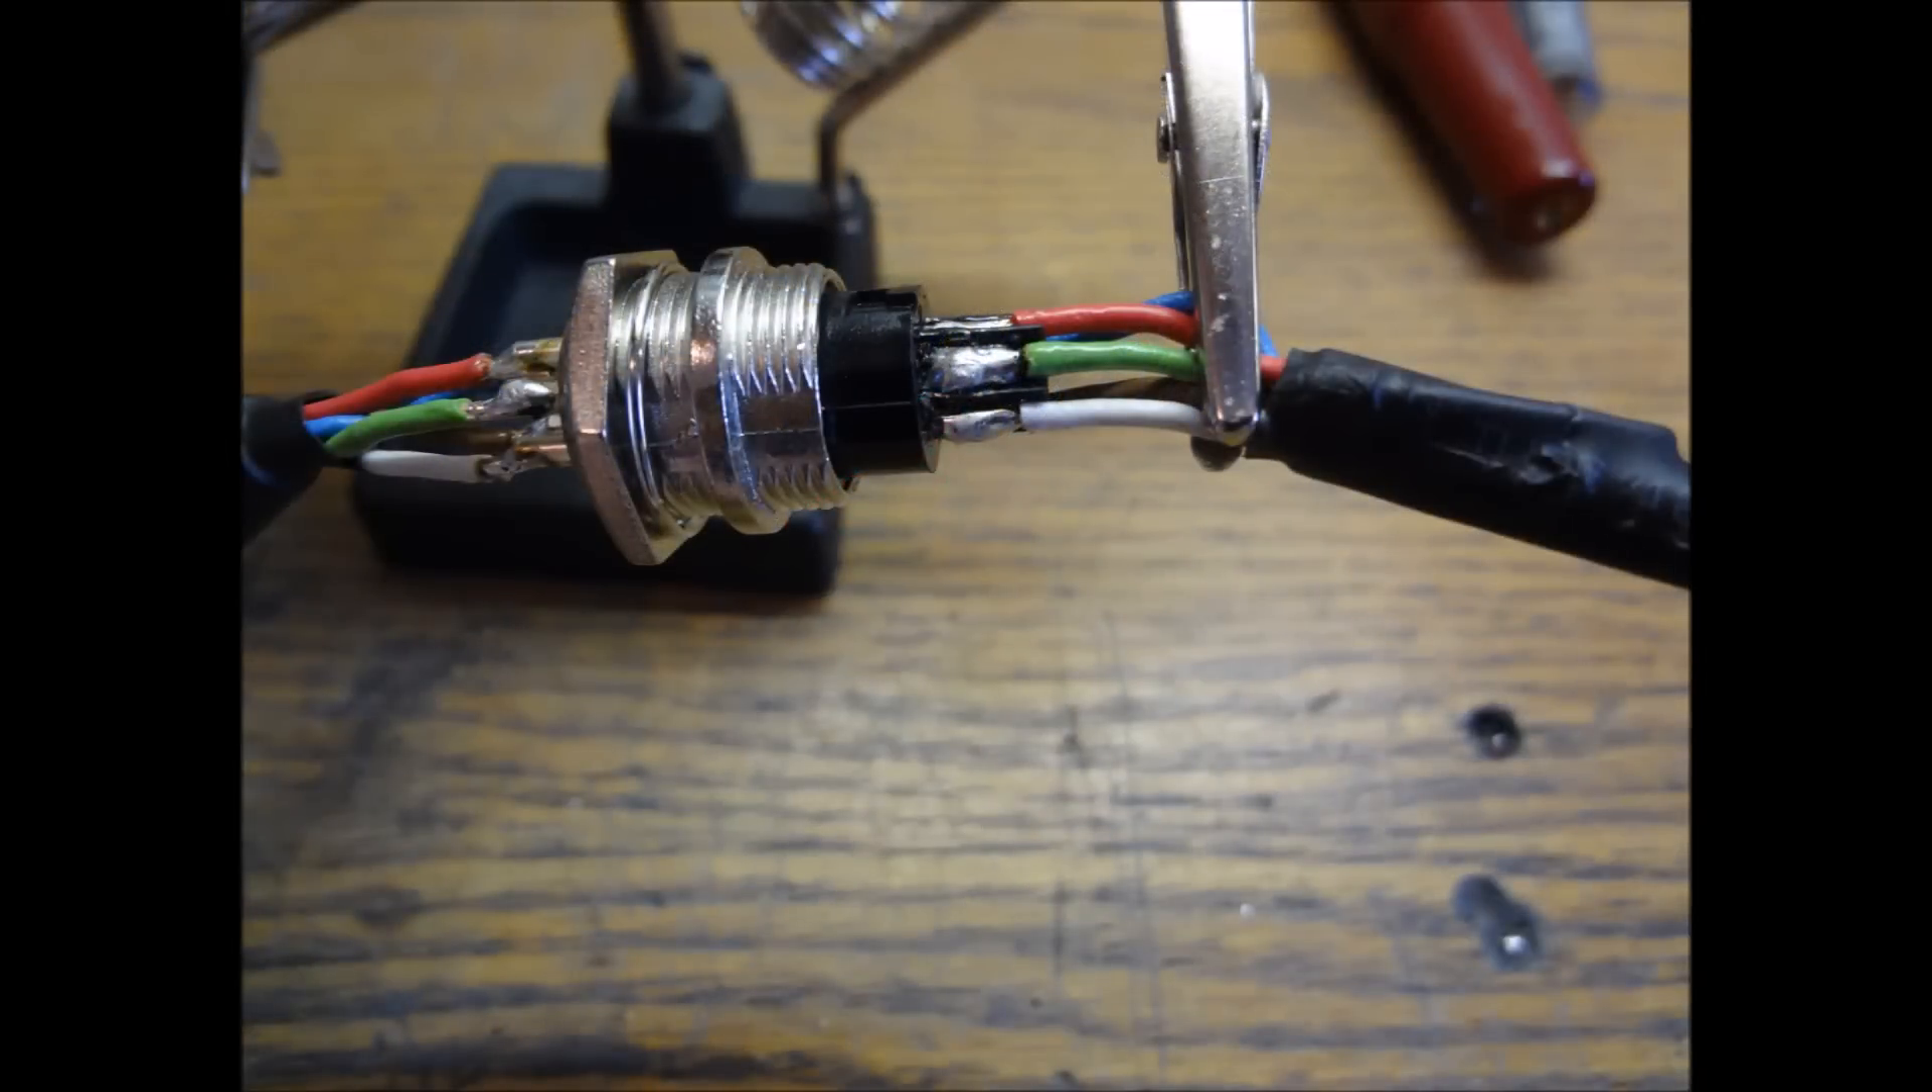Ok so we have the finished wiring and now I'm just going to slide my half inch over this.